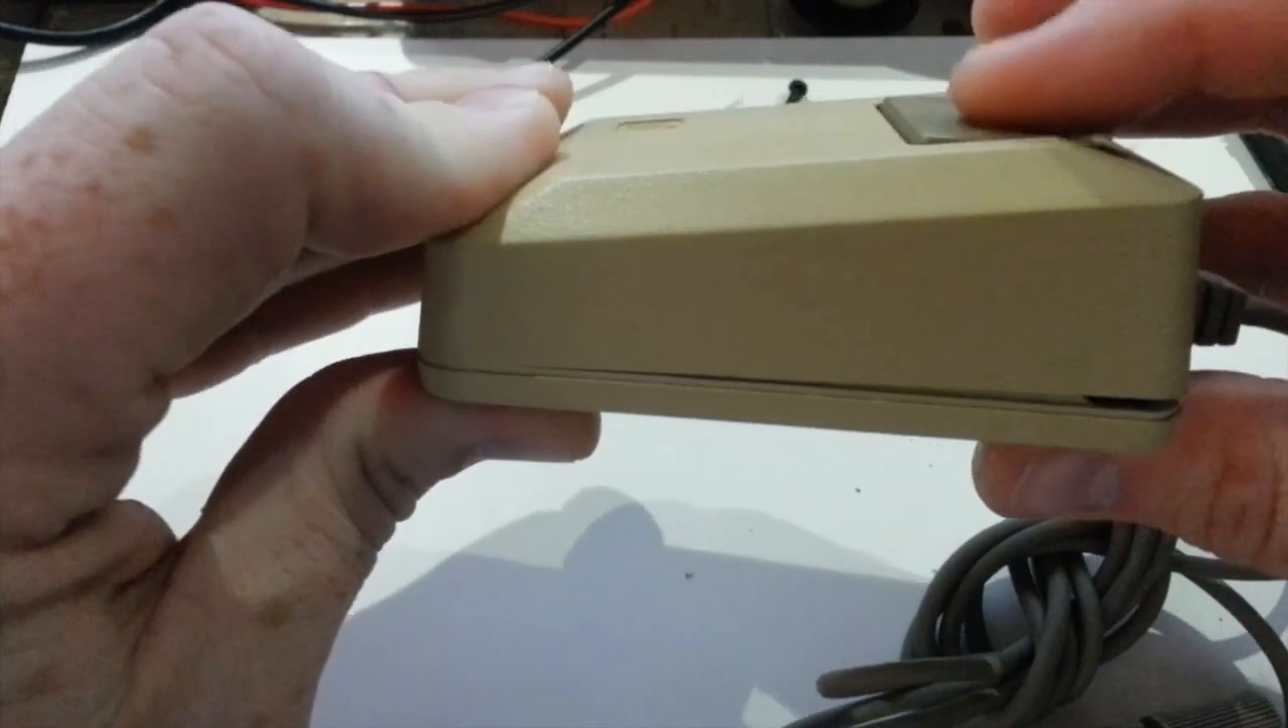And now, you've got your mouse all together.